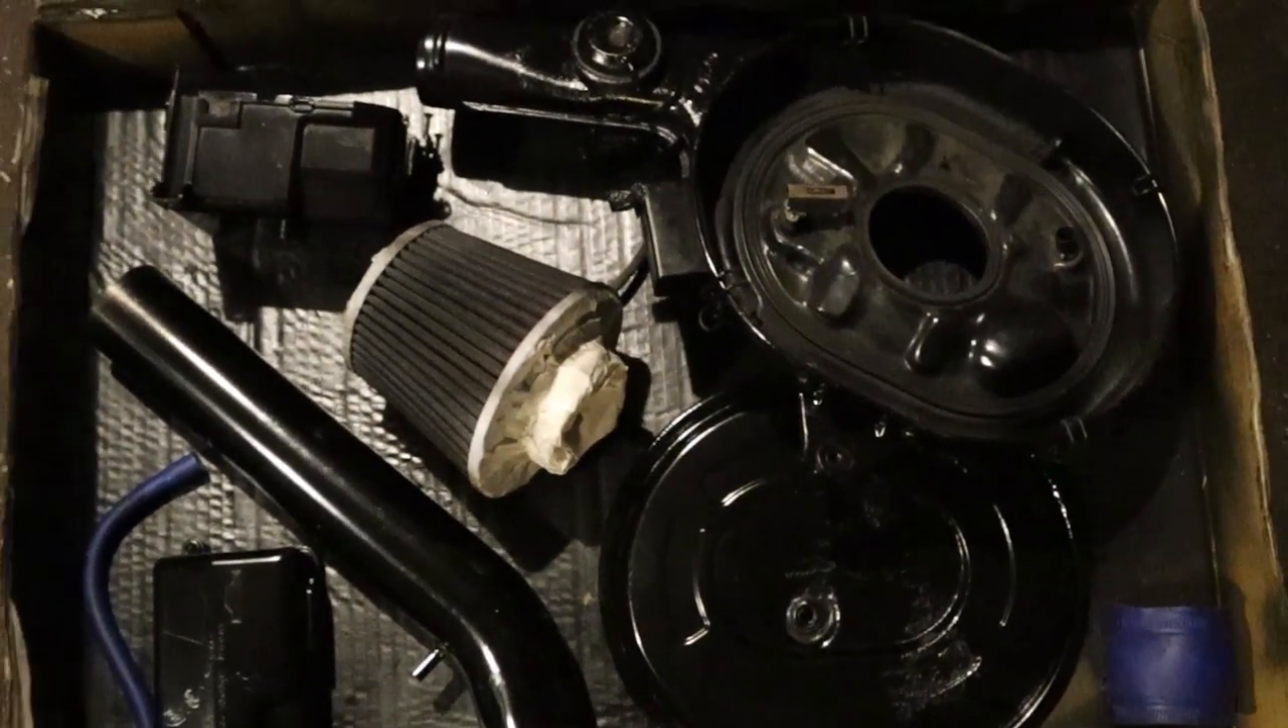So I have removed a lot of parts from the engine, which had rusted, and I have painted them black, so I have to install them.